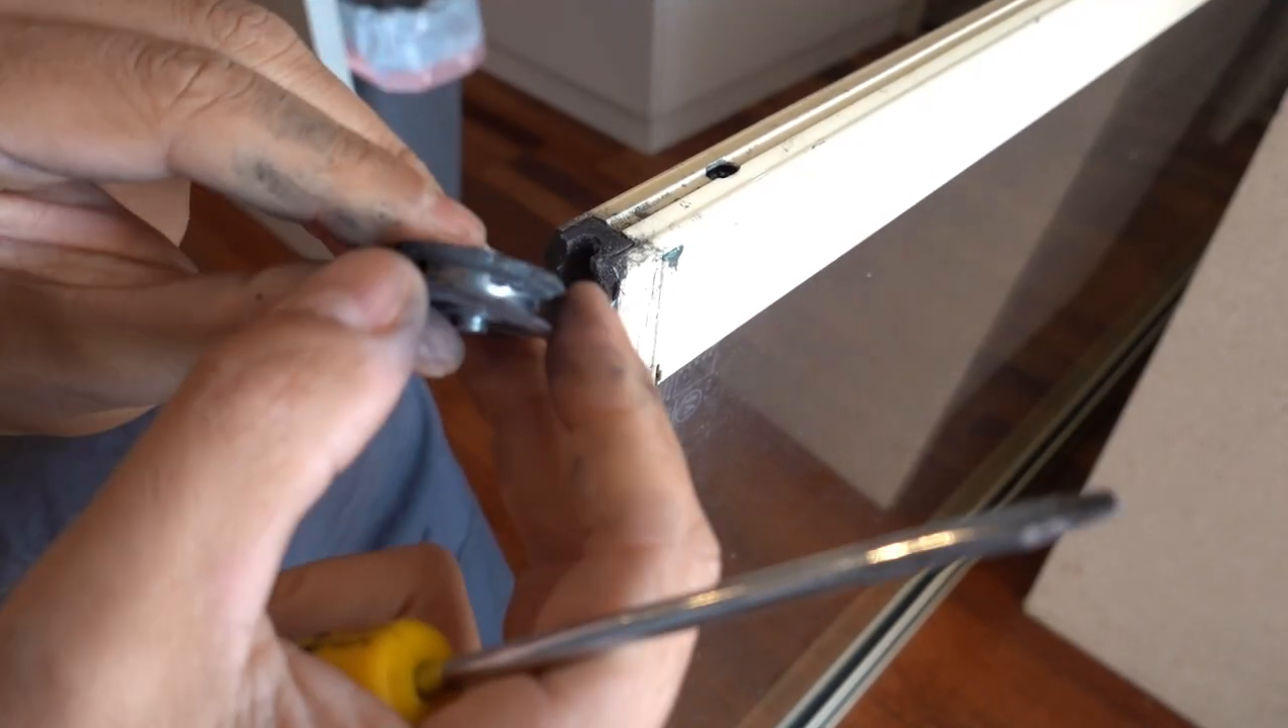So you can see there we've now got the wheel removed and if you have a really close look not sure if you guys can see but you can actually see all those bearings inside.